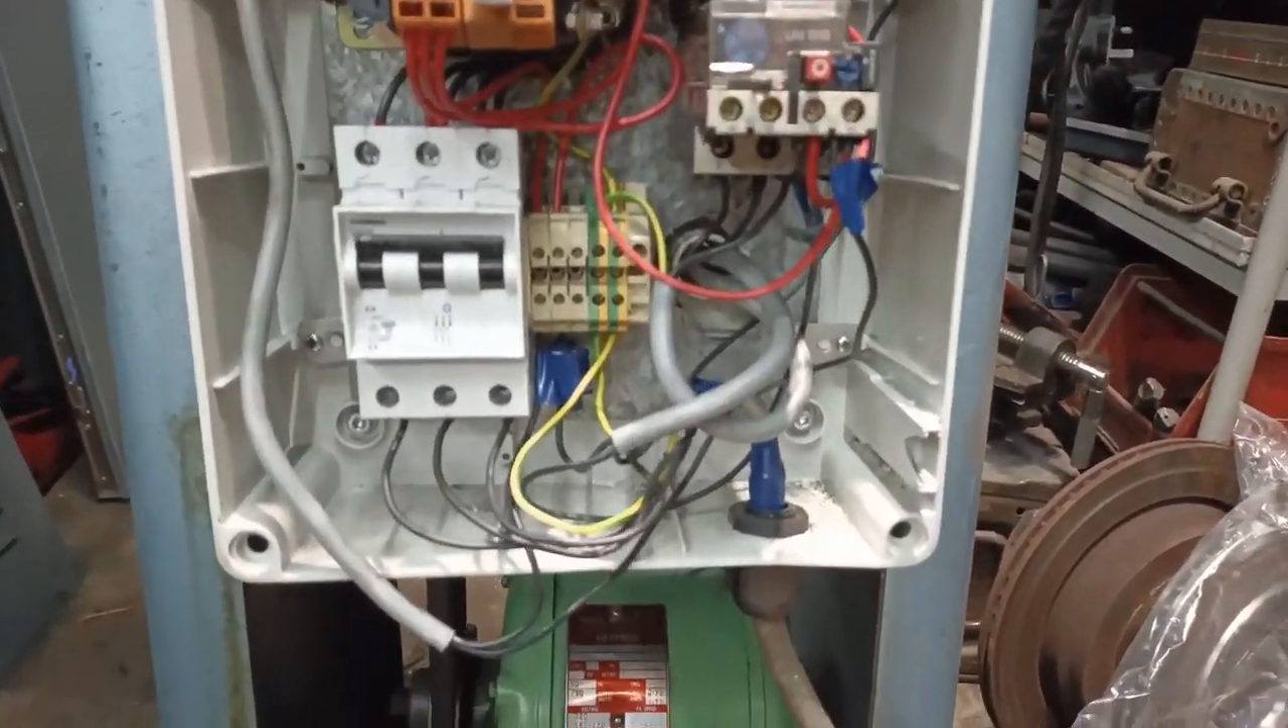Okay so the covers off on the electronics cabinet as you can see there's a there's a fair amount in there let's just go through the the flow.